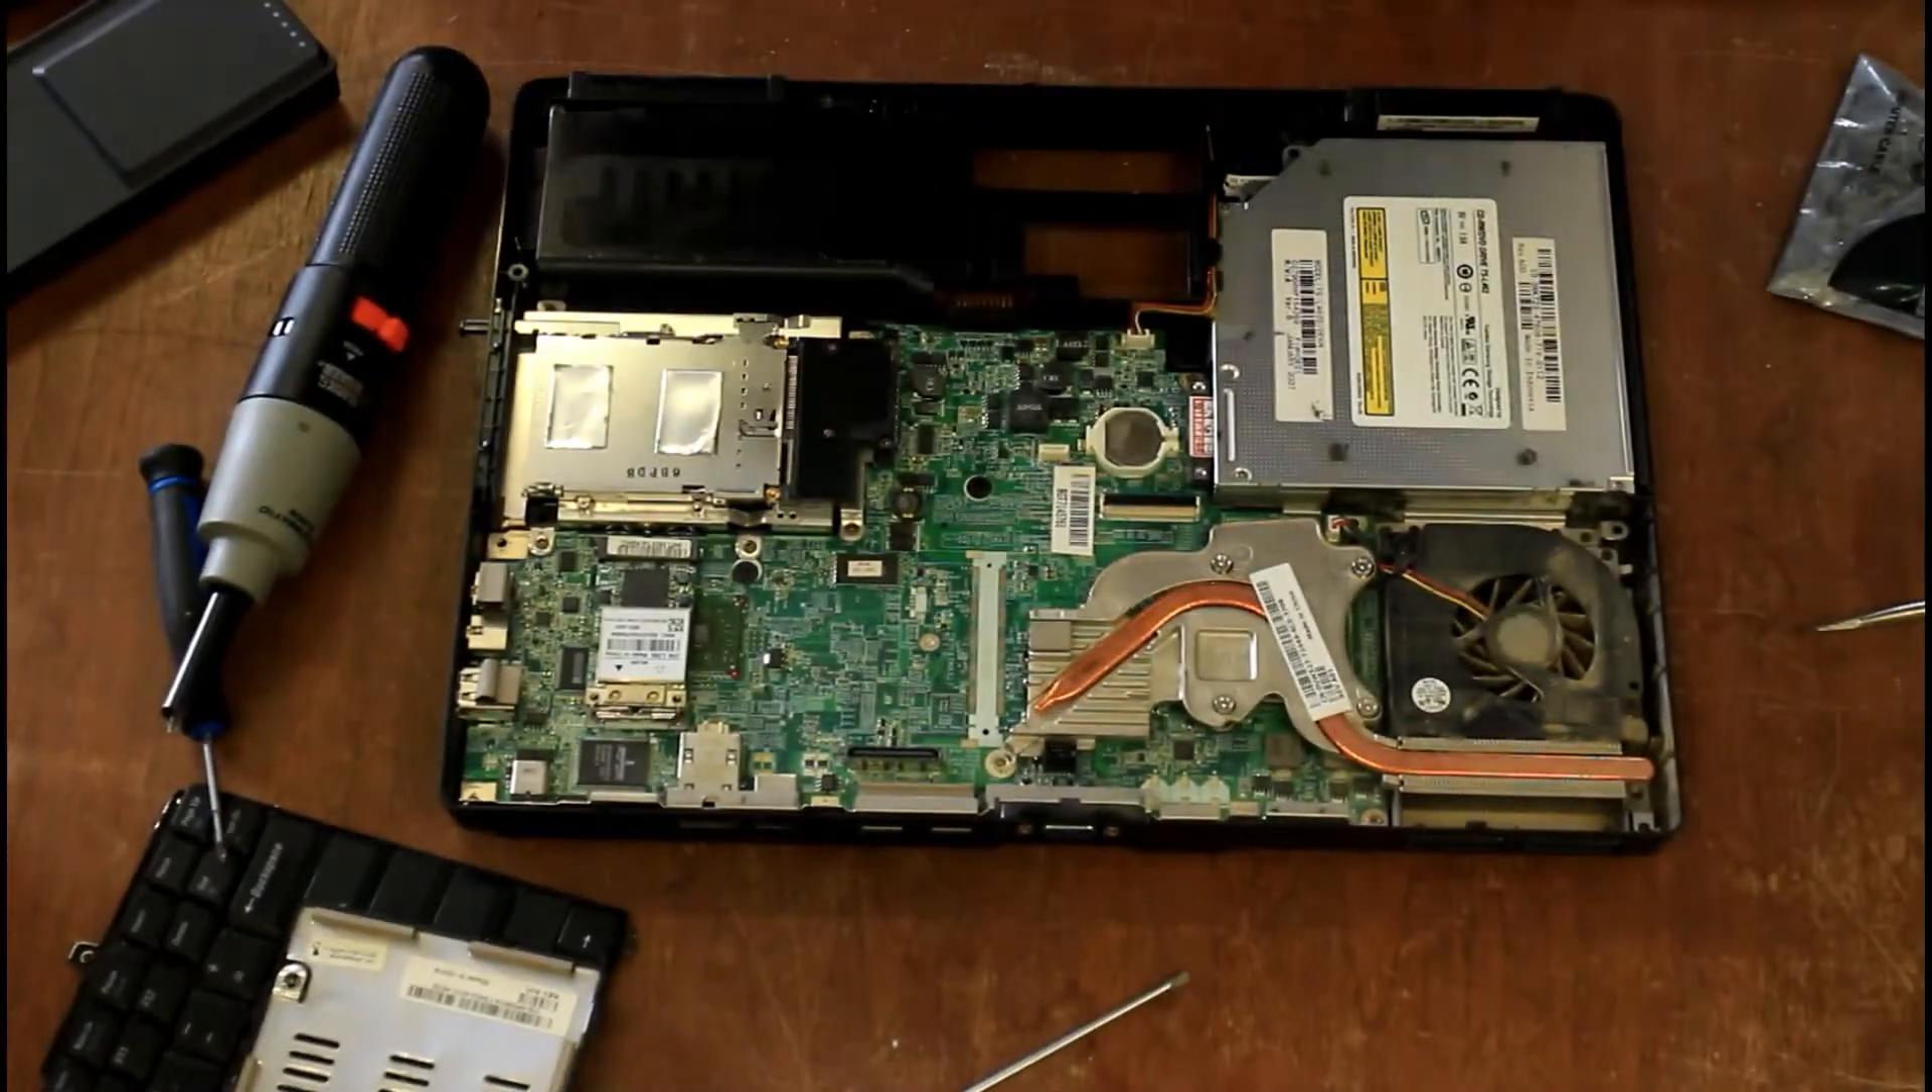So now you can see we're down to just basically the motherboard.